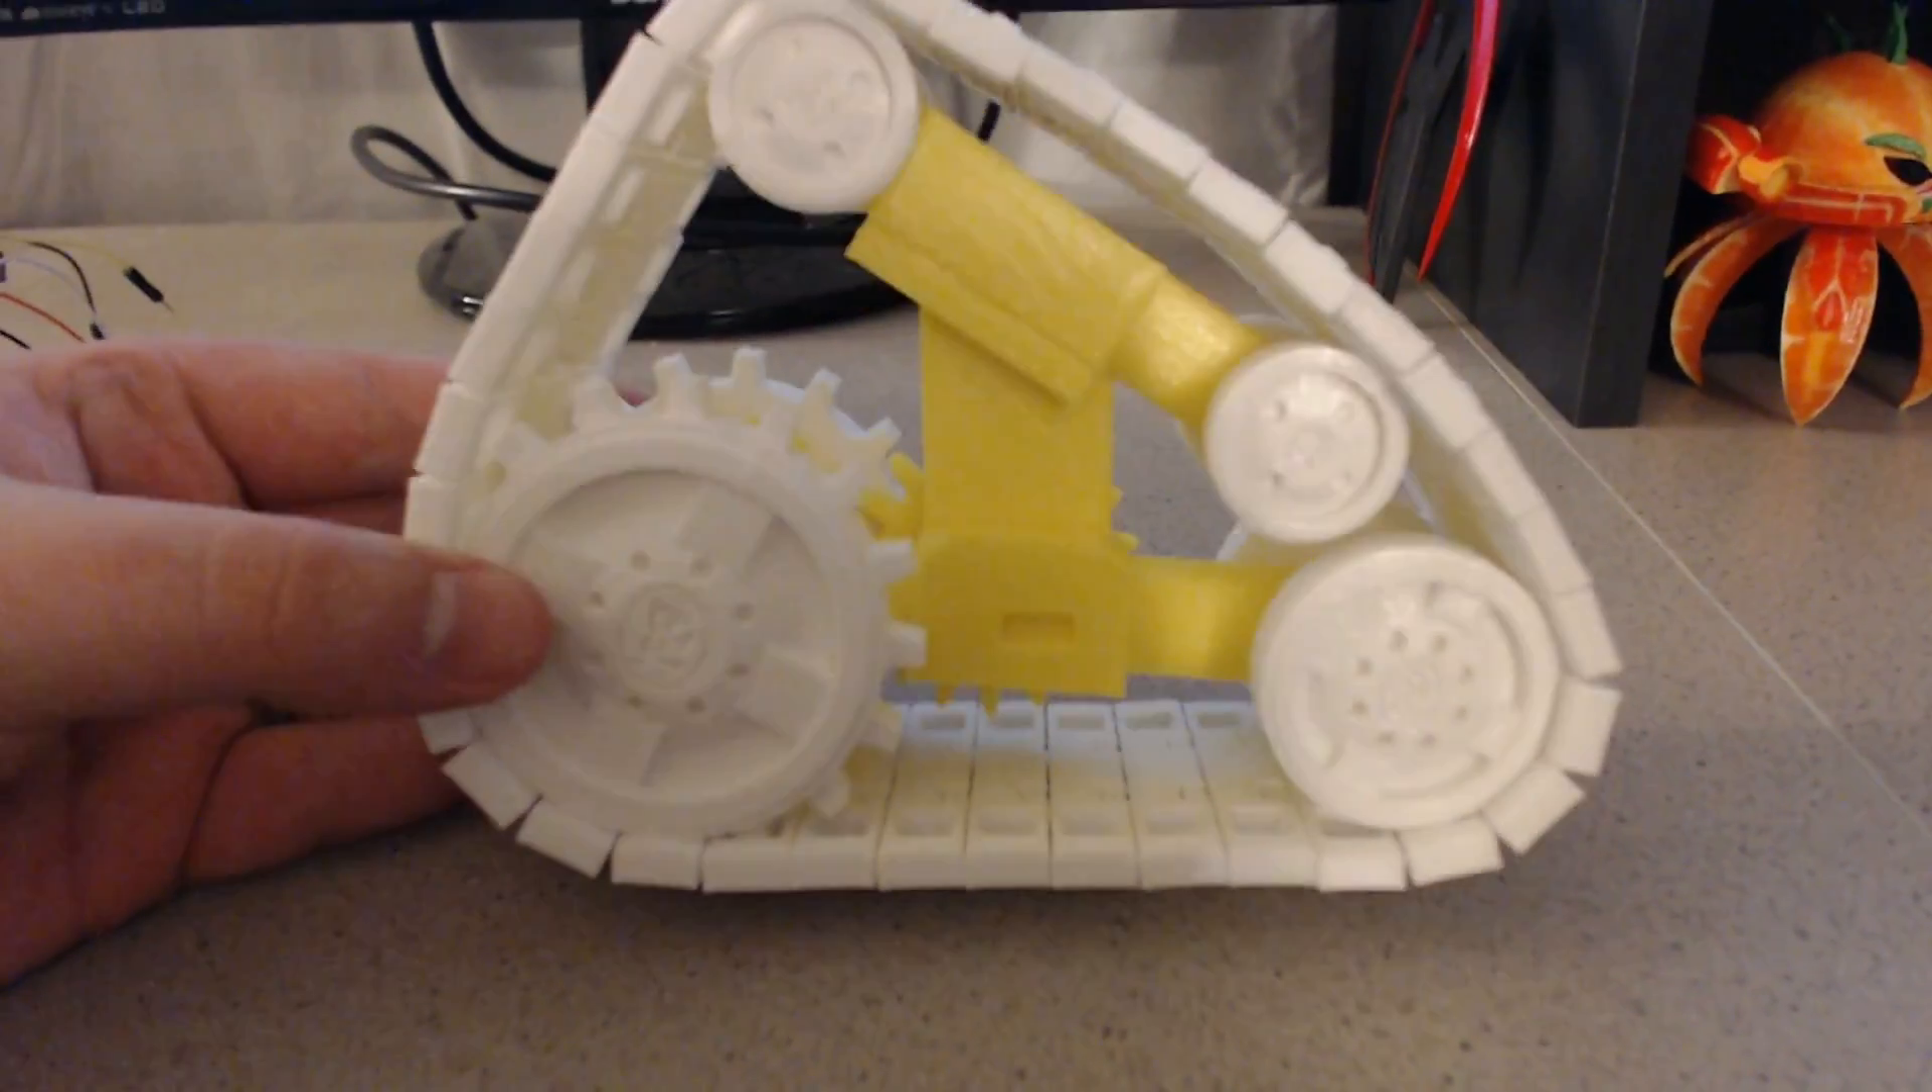Okay guys, well, this is the completed wheel system. It's all glued together and everything.